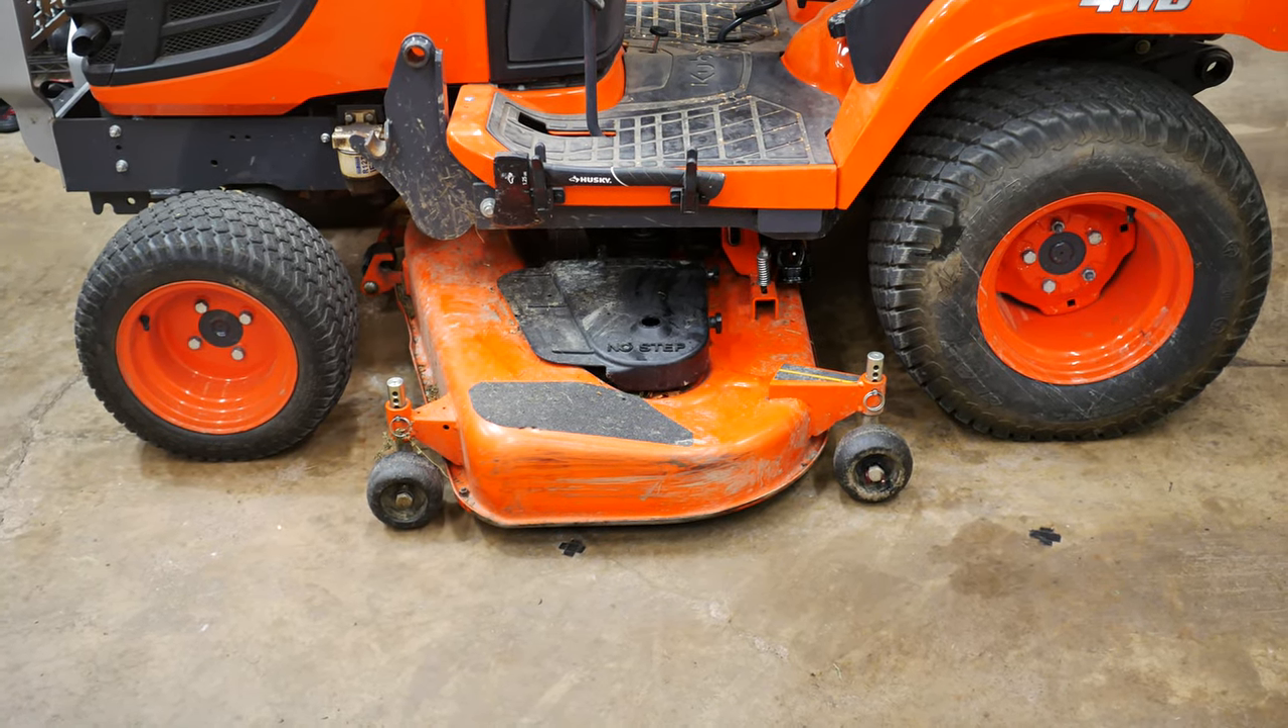So I have the belly mower underneath the mower.